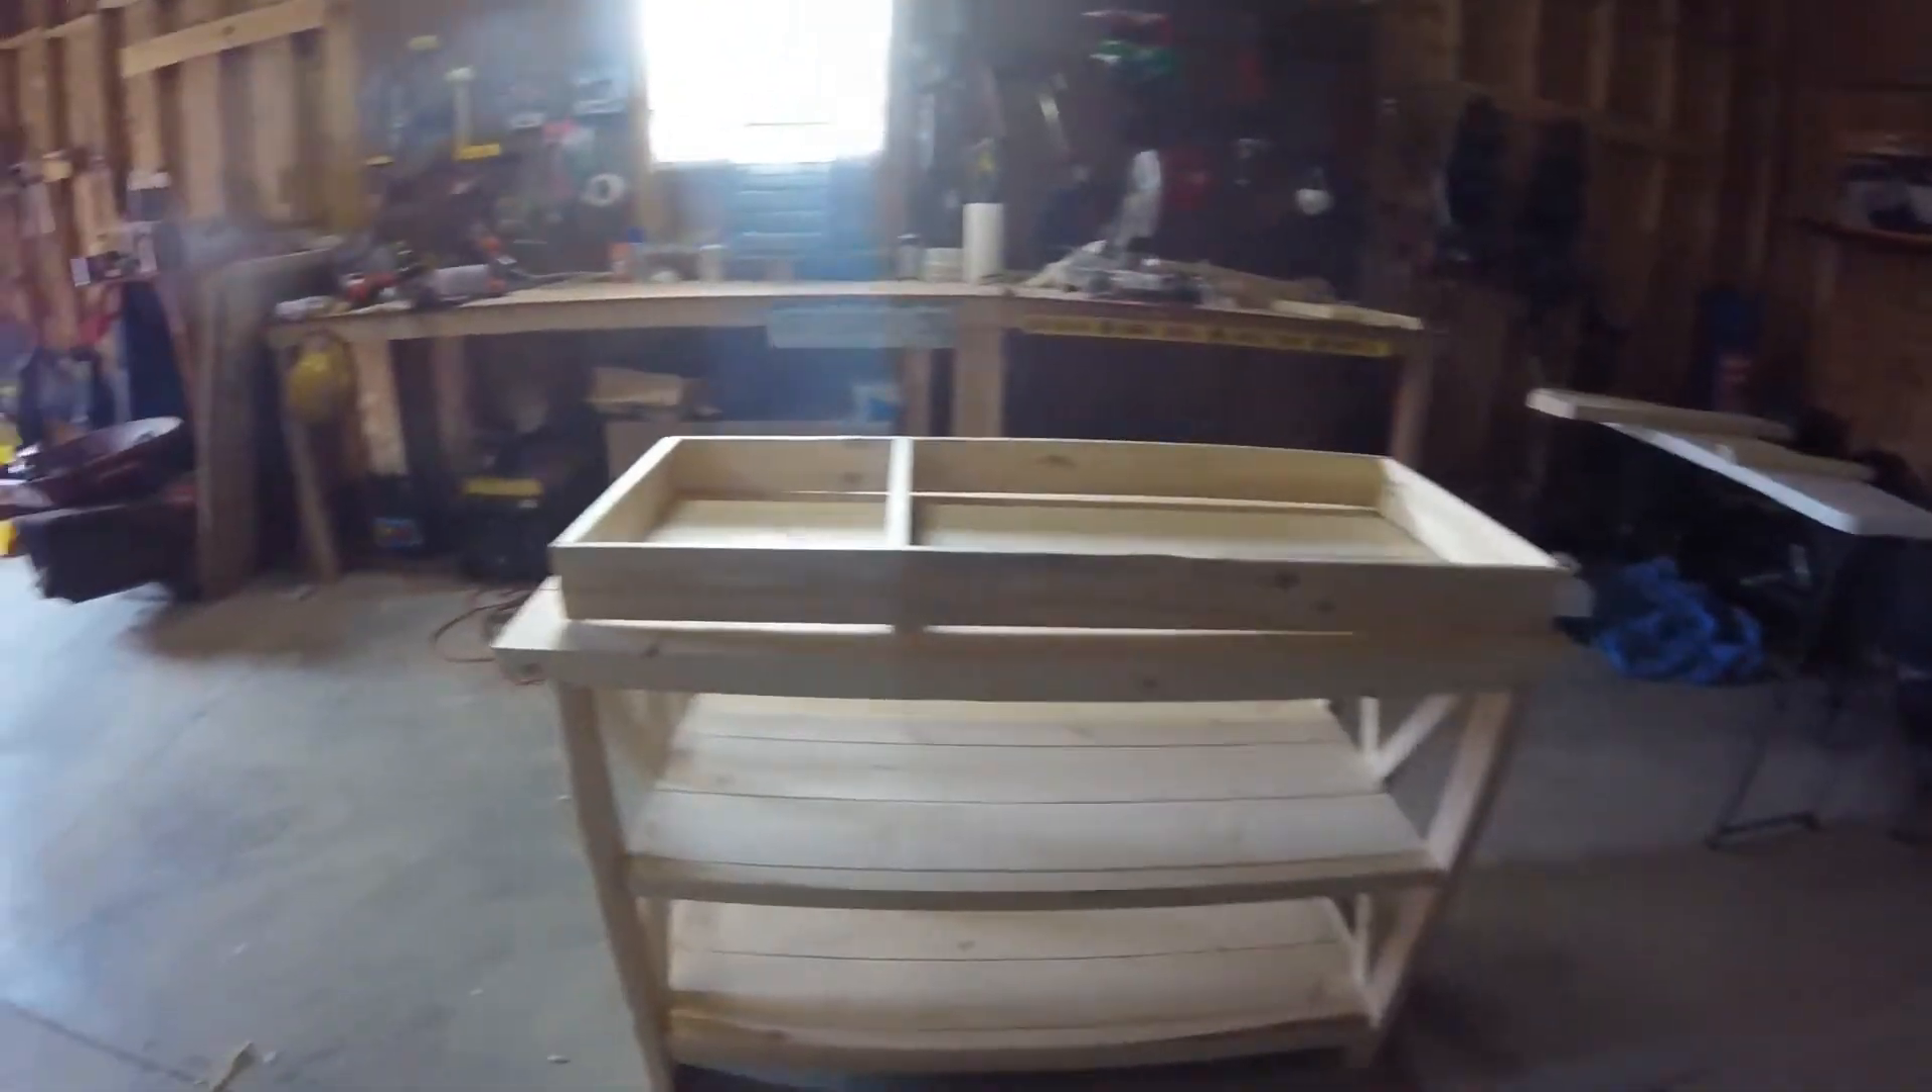It's pretty much all put together I've got the two shelves on the bottom I made the little box here so here is the finished product.